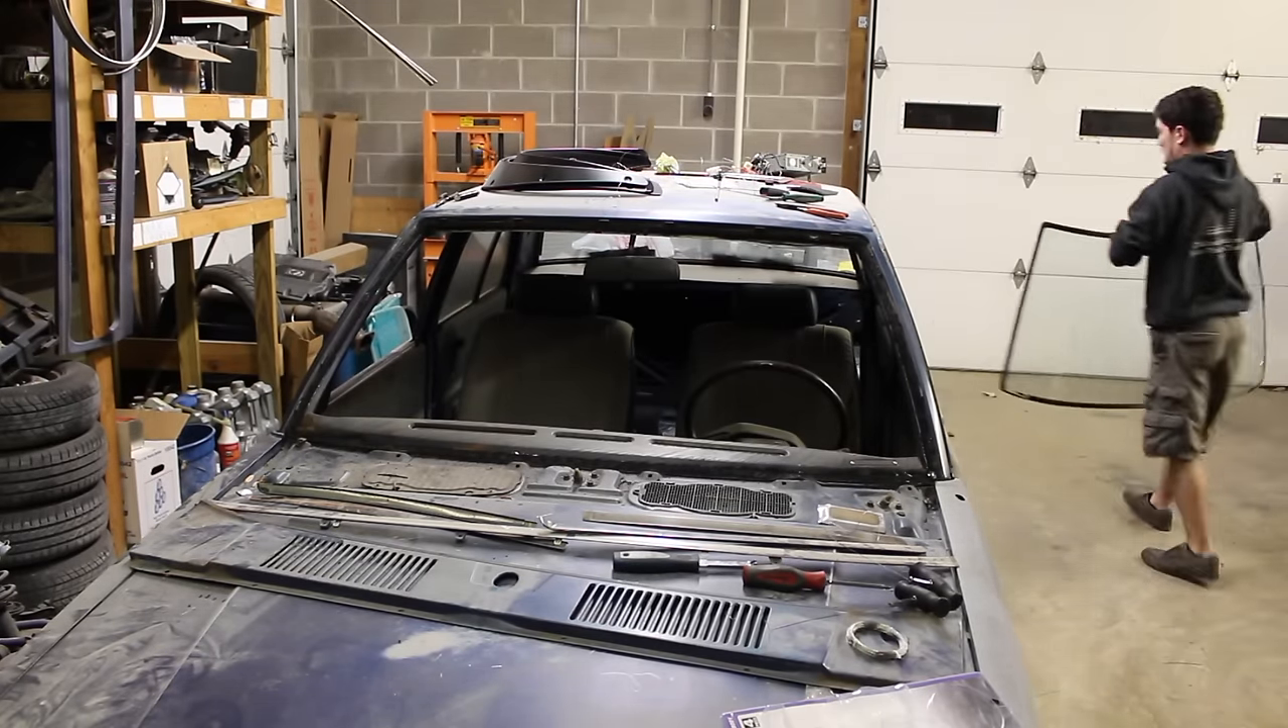The glass is all the way out.